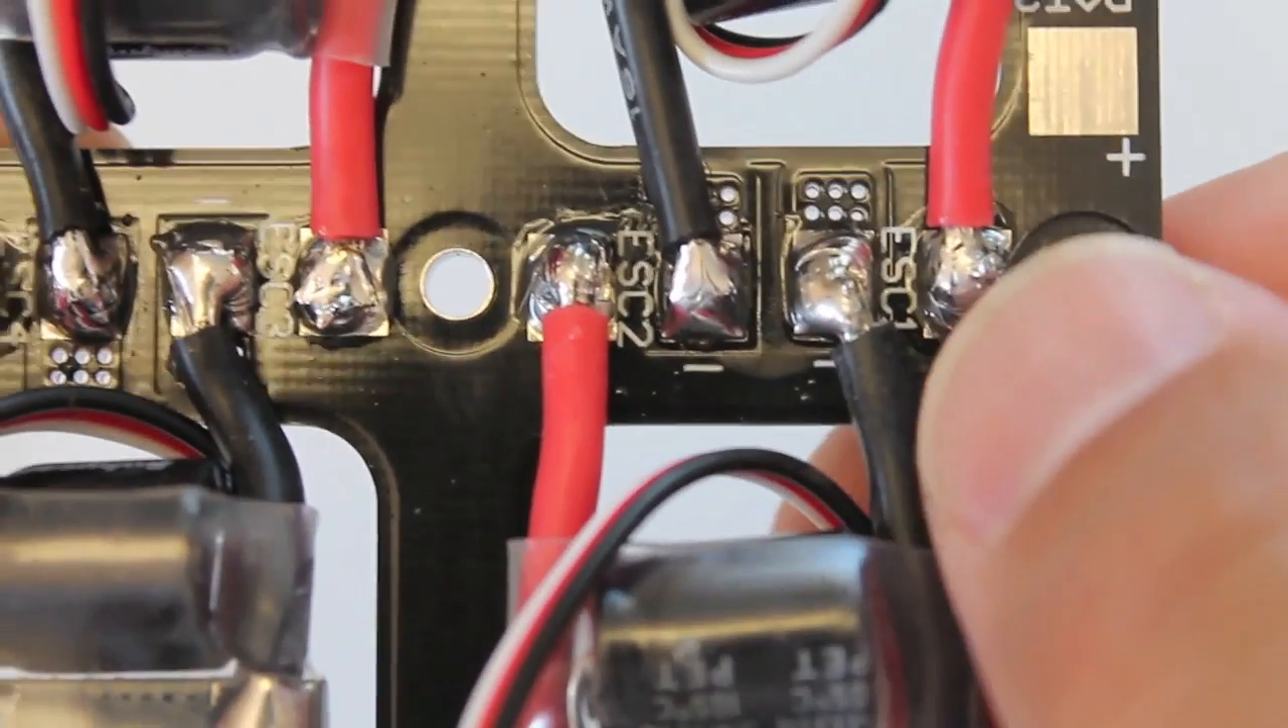It's a little nerve-wracking cutting your ESC leads so short. Our ESCs are now soldered in place.